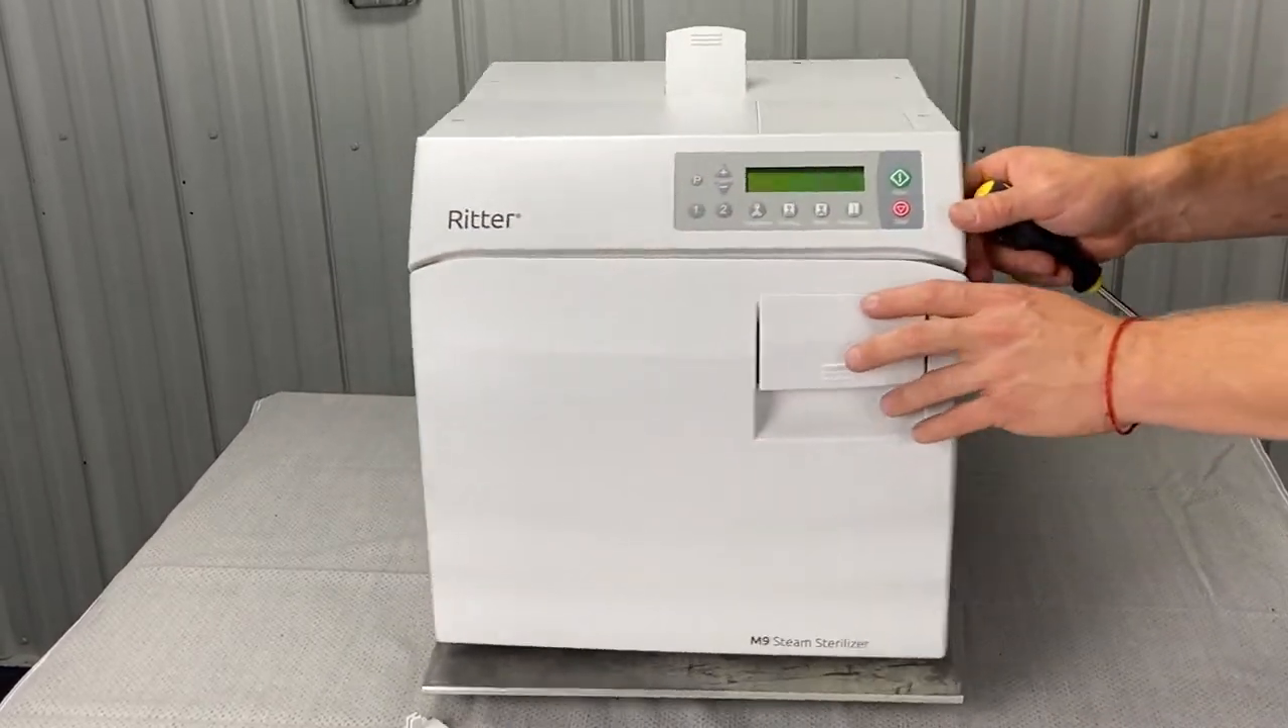Okay, so now we got the front and the top on.